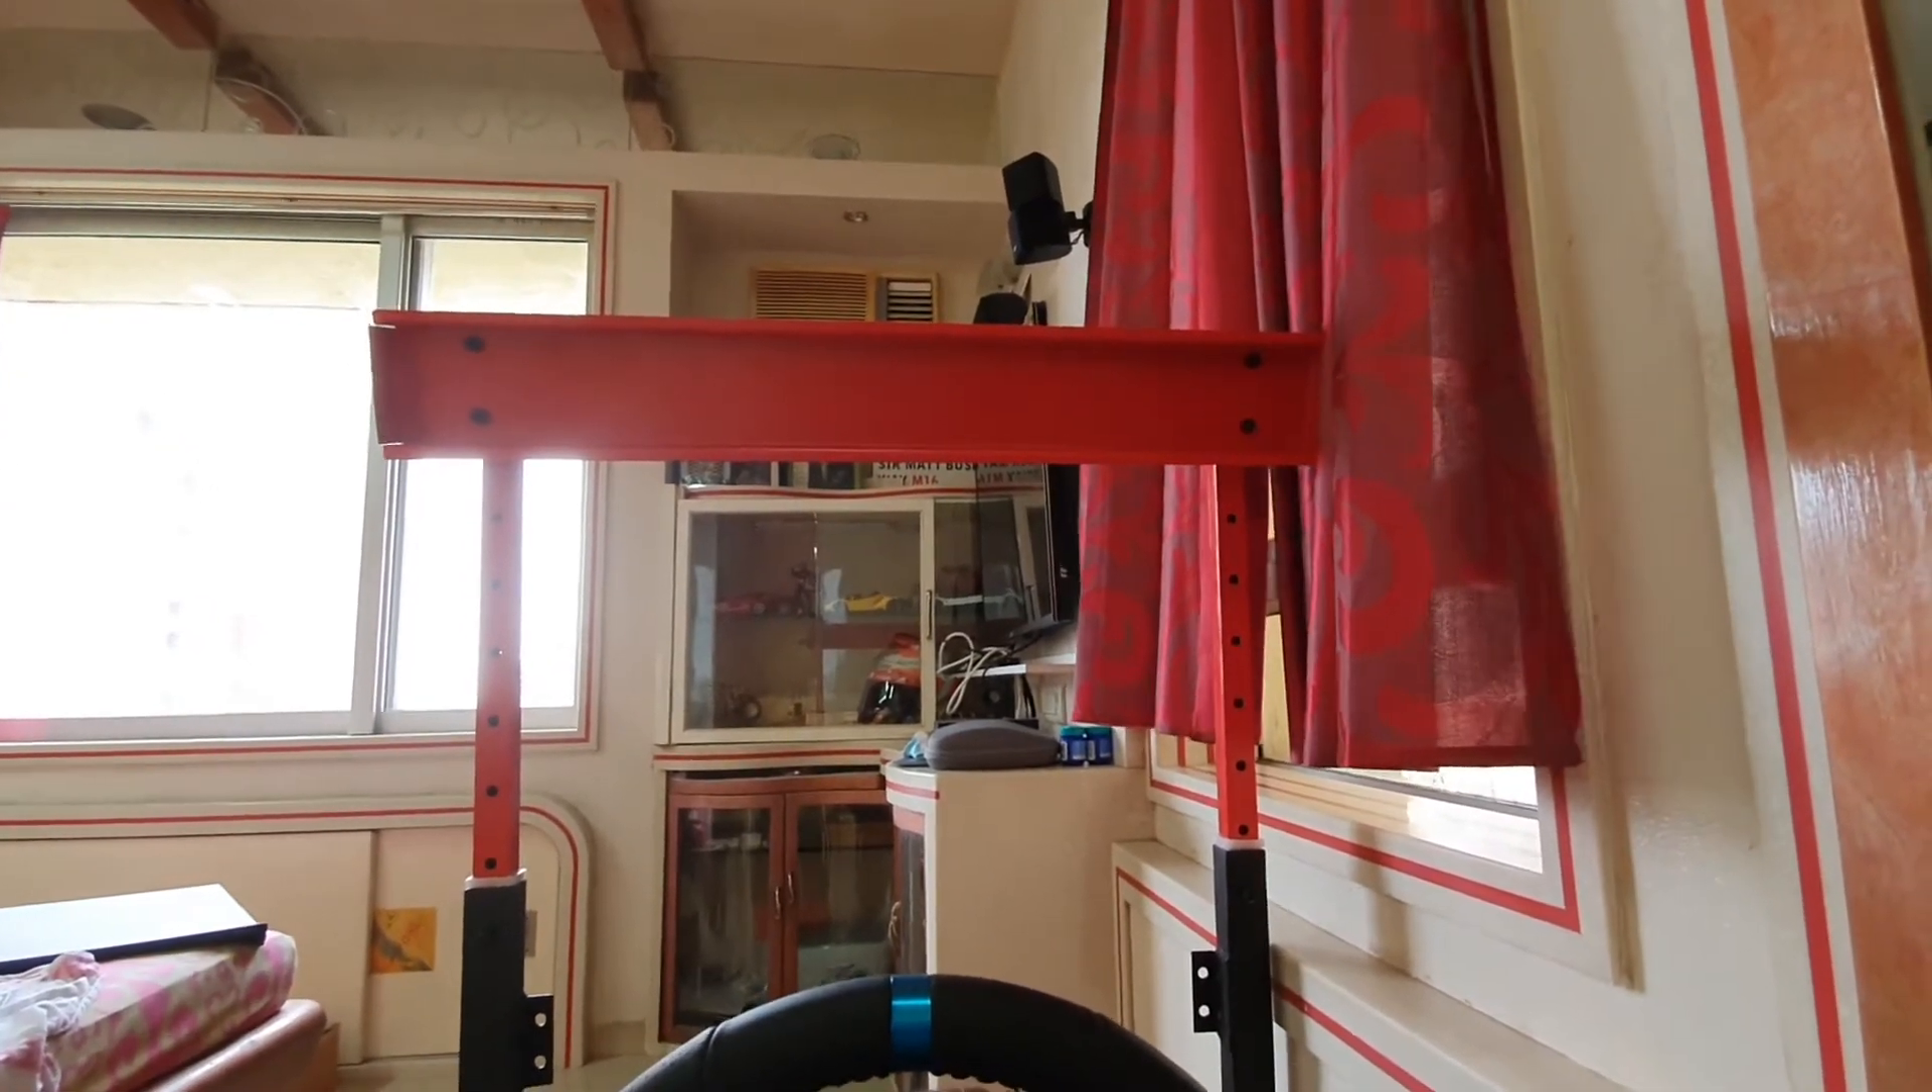Right welcome to part 6 of the setup video and as you can see I have mounted the holder frame onto the TV rig arms and this is the view that I'm going to have from my racing cockpit.